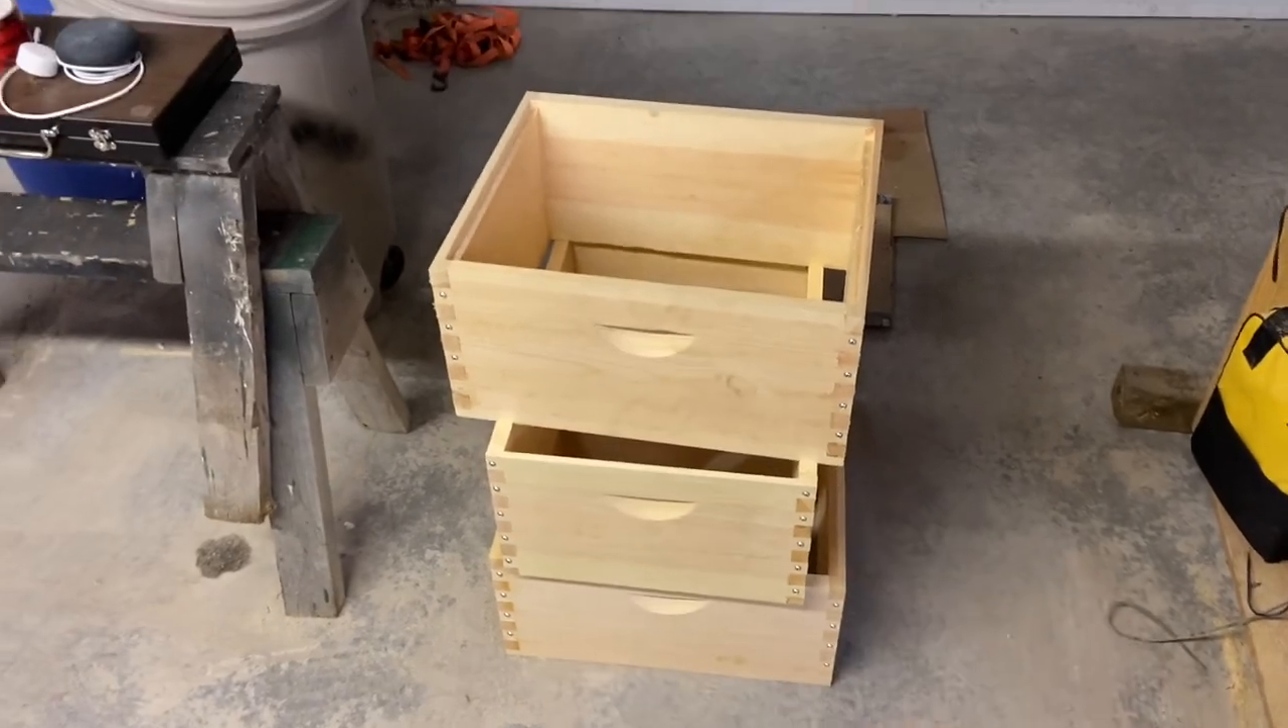So i have now assembled three of these boxes.